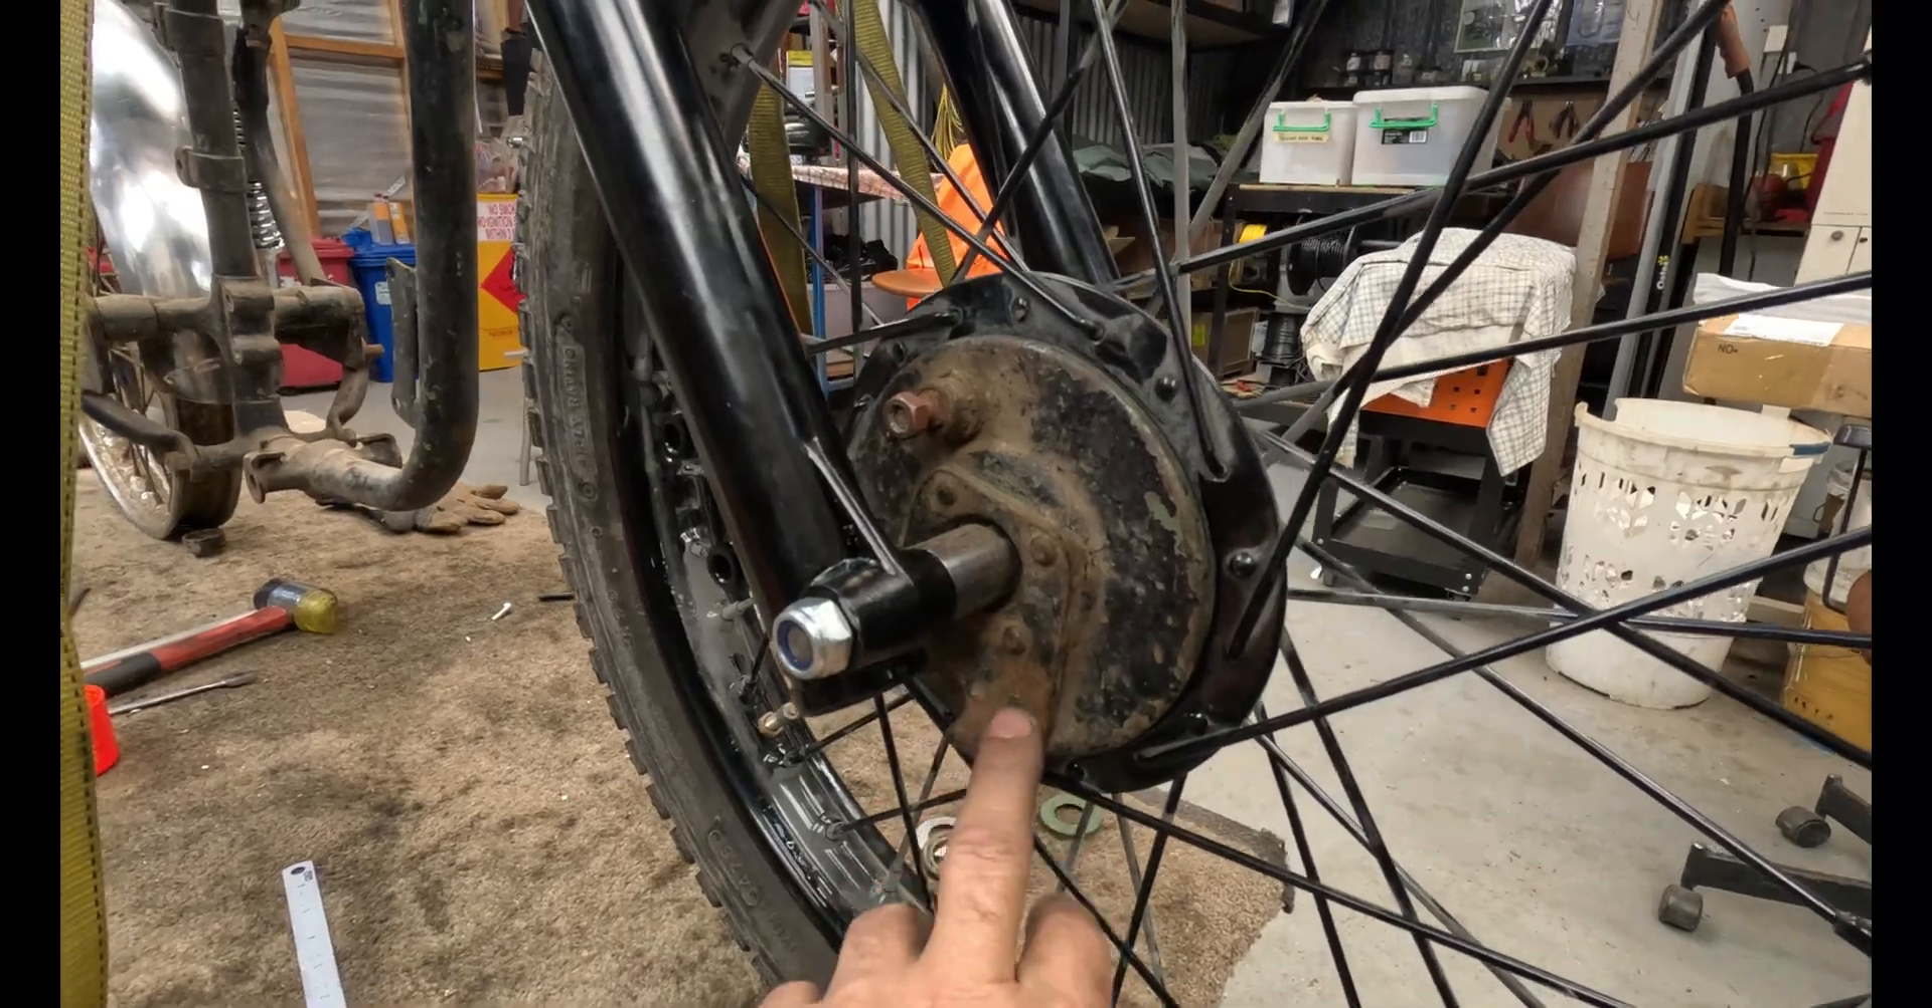So, I've fitted up the brake backing plate in there.